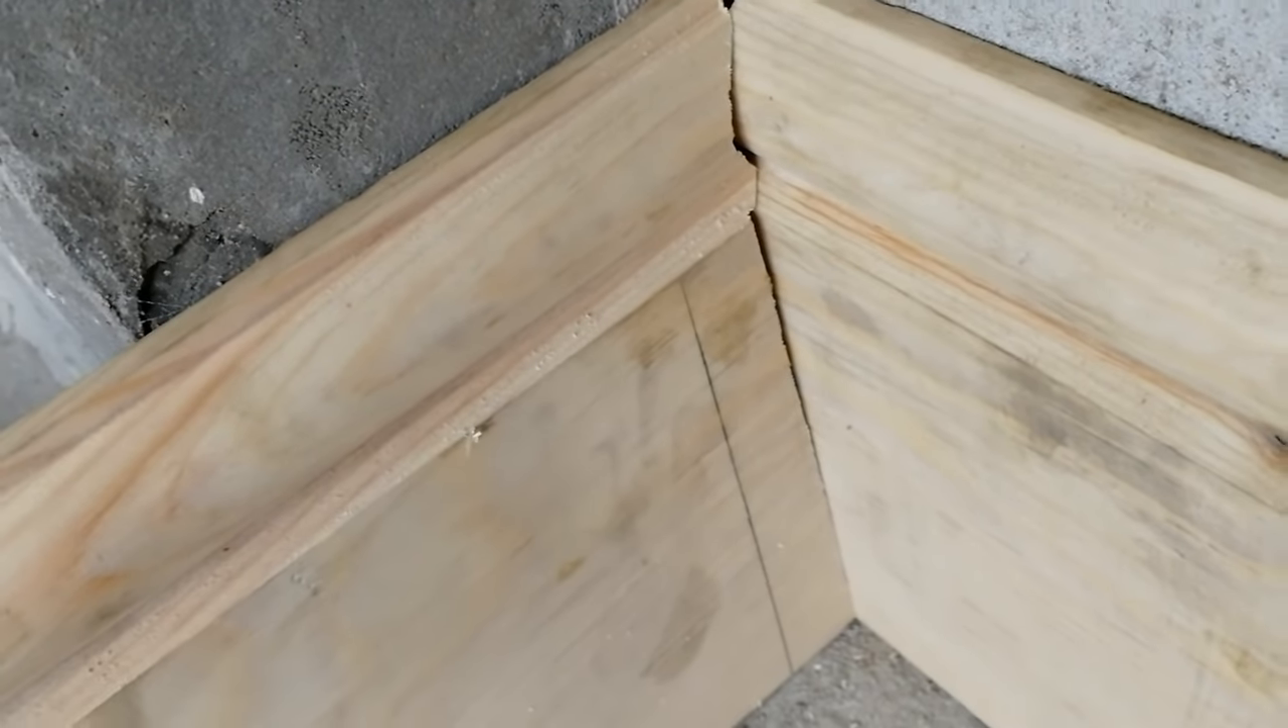This wall is slightly leaning back. It's kicking at the bottom. As you can see. There's a little bit of a gap there.